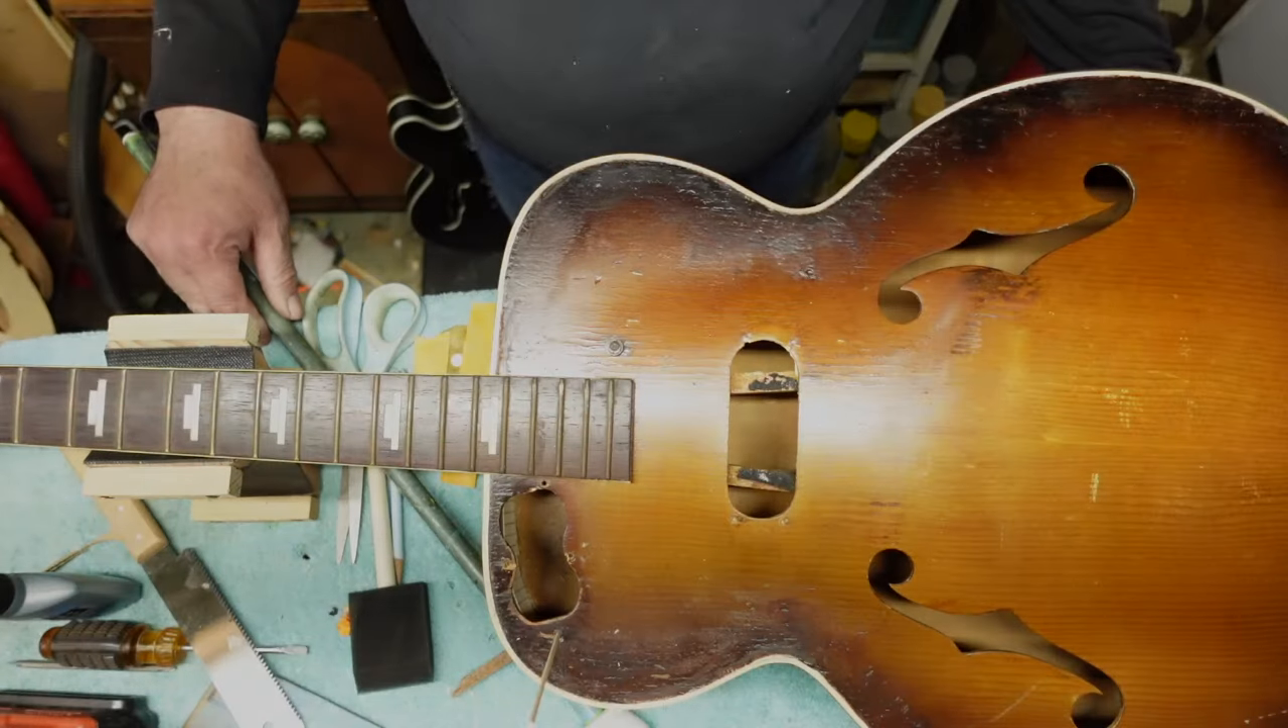Okay guys the neck is on we're going to leave it sit for a couple days in an environment that's stable so we don't have high and low pressure fluctuations and let everything get settled into itself.